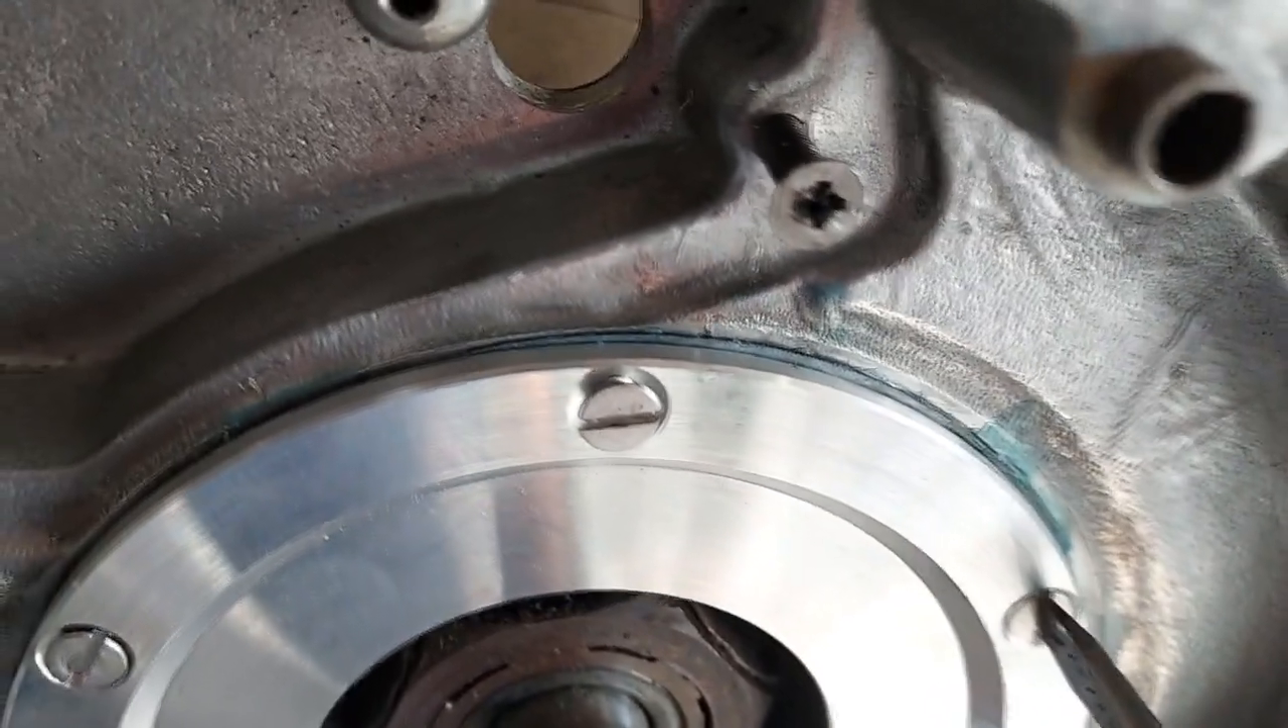Right, the new plate's on and screws are in.